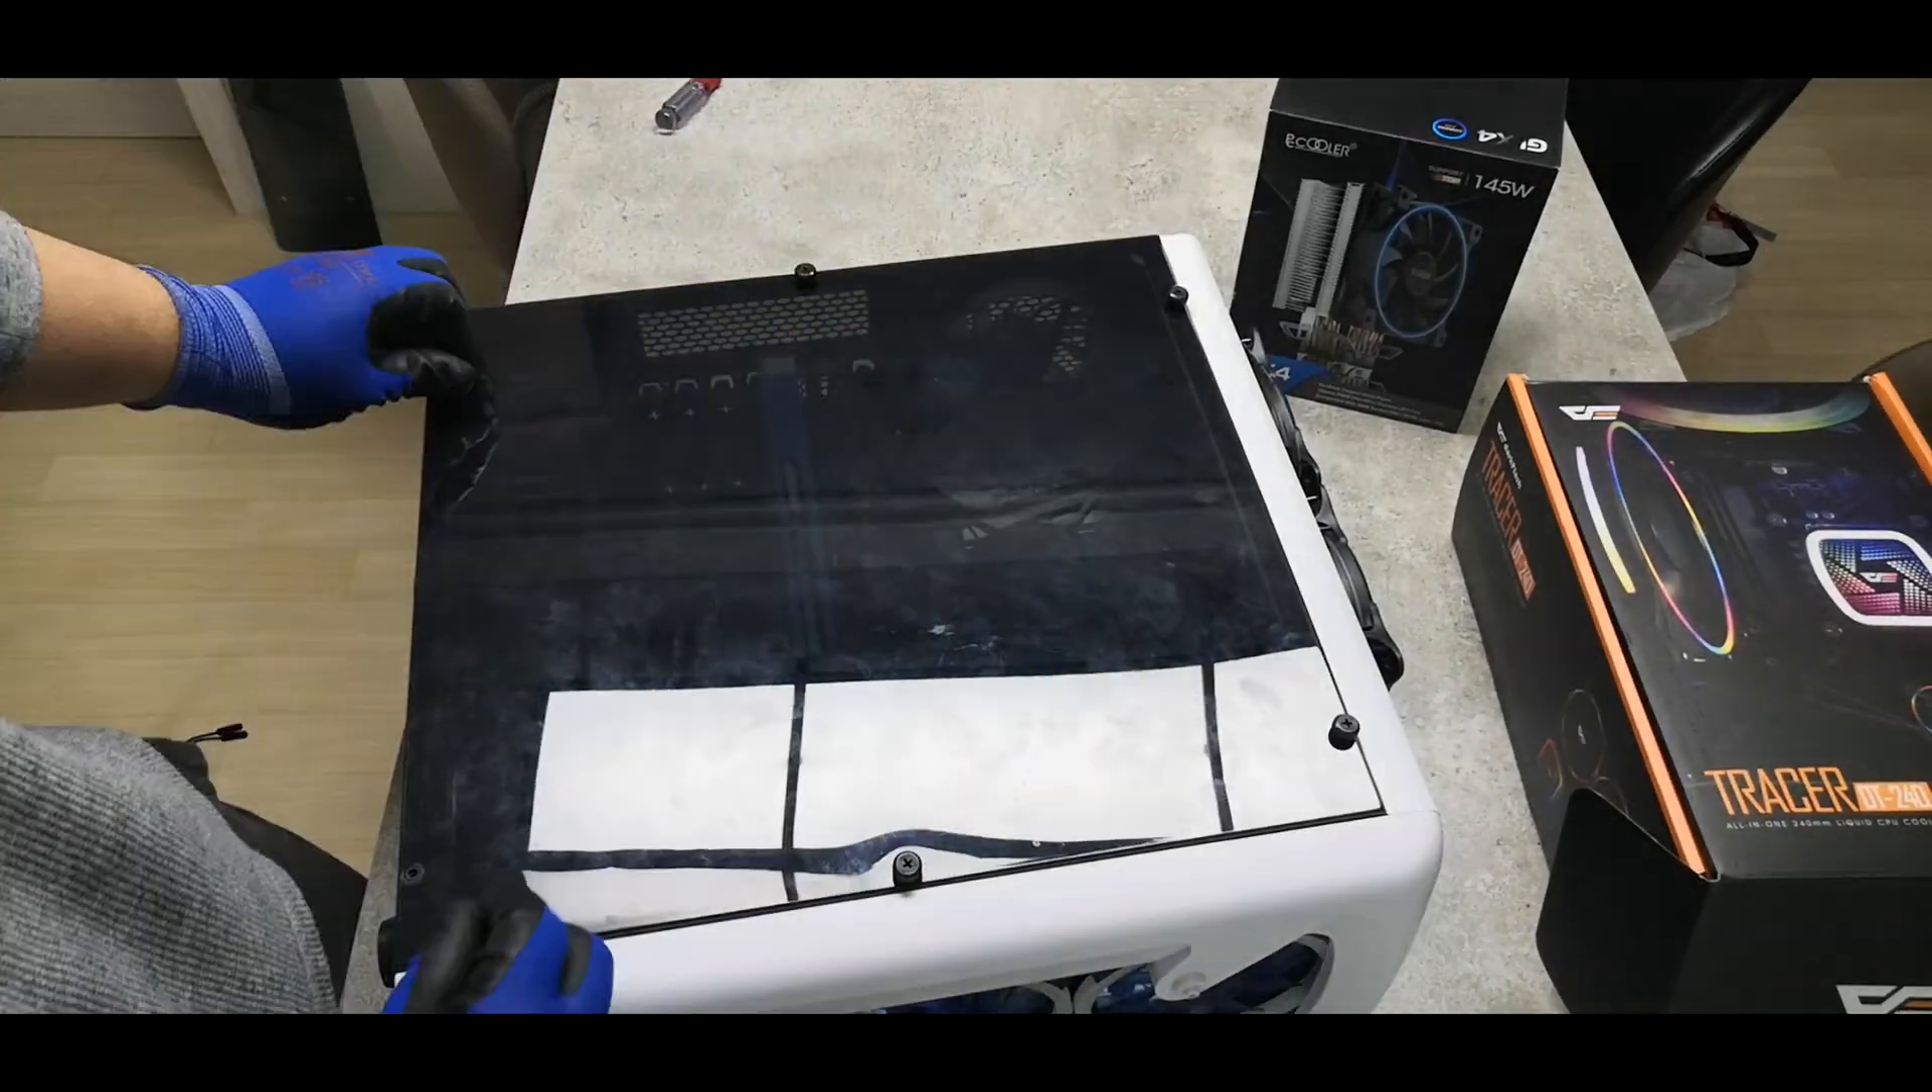The acrylic panel was assembled to finish the setting.